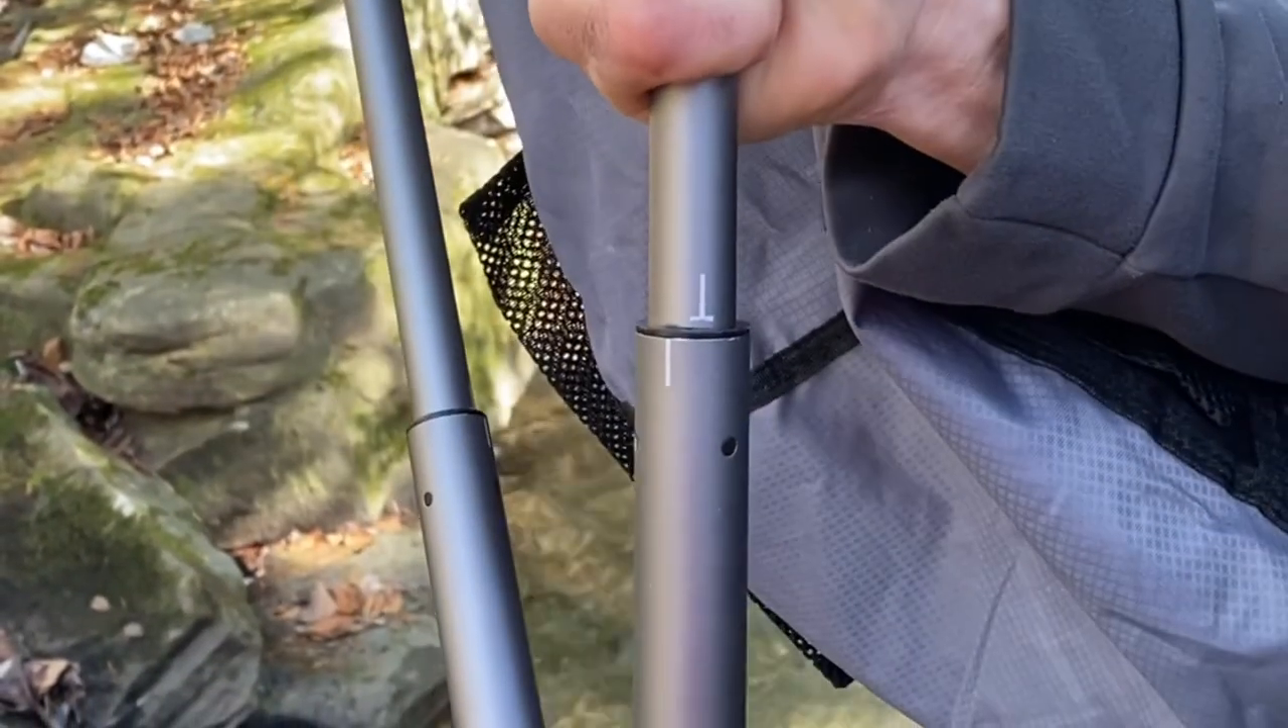You can see that there's these white lines that you need to line up. So right now they're not lined up and they'll collapse into themselves.